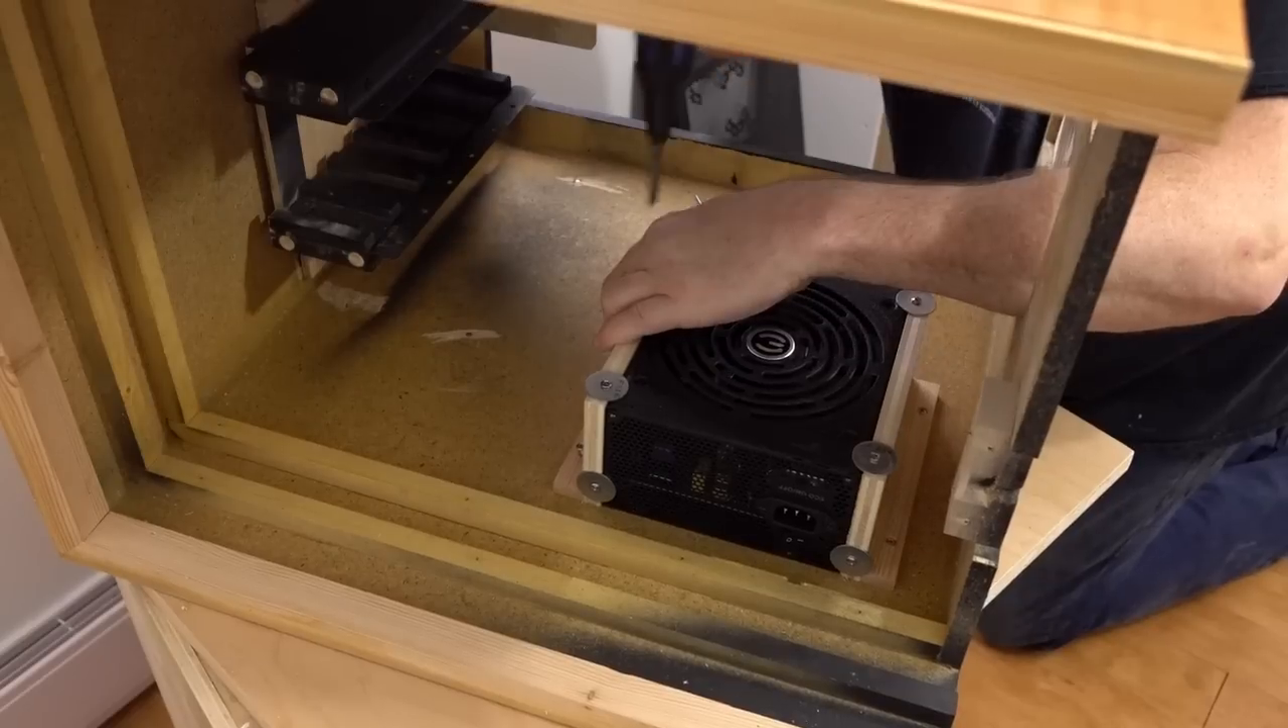I've got washers on the sides here to hold the power supply in place.